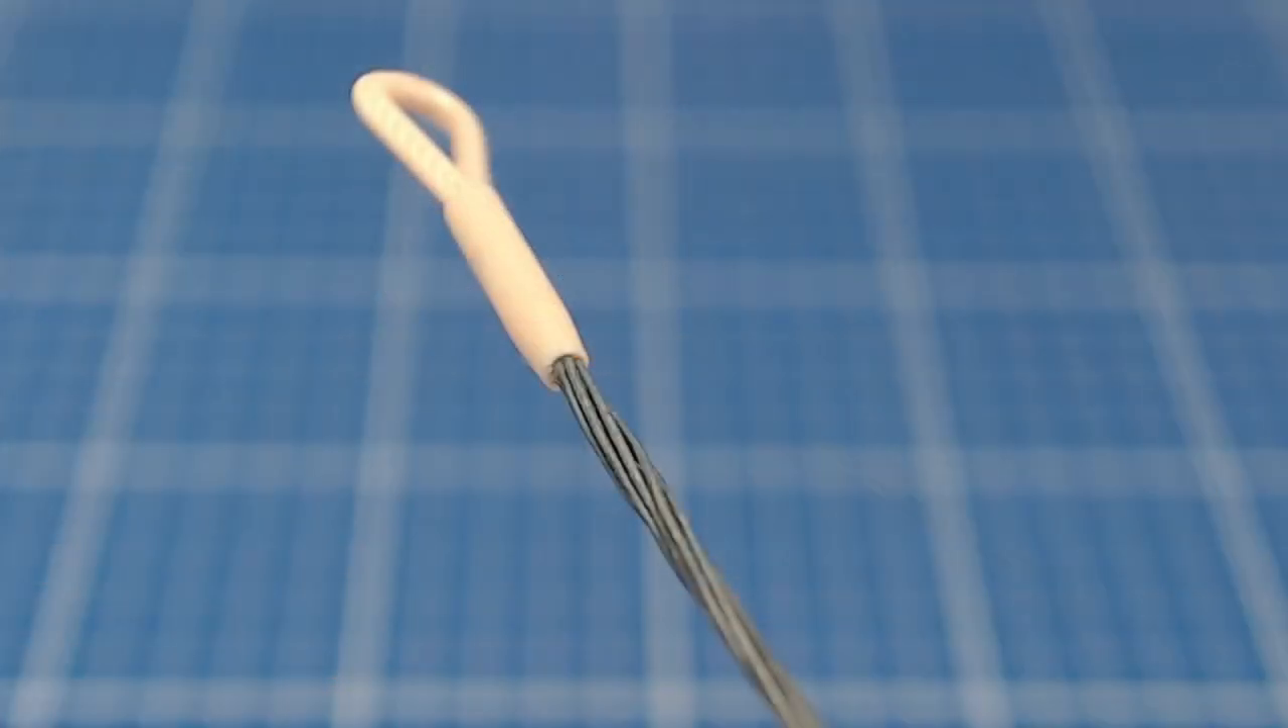Luckily, the diameter of our hanging wire fit perfectly in the plastic tow cable loops.